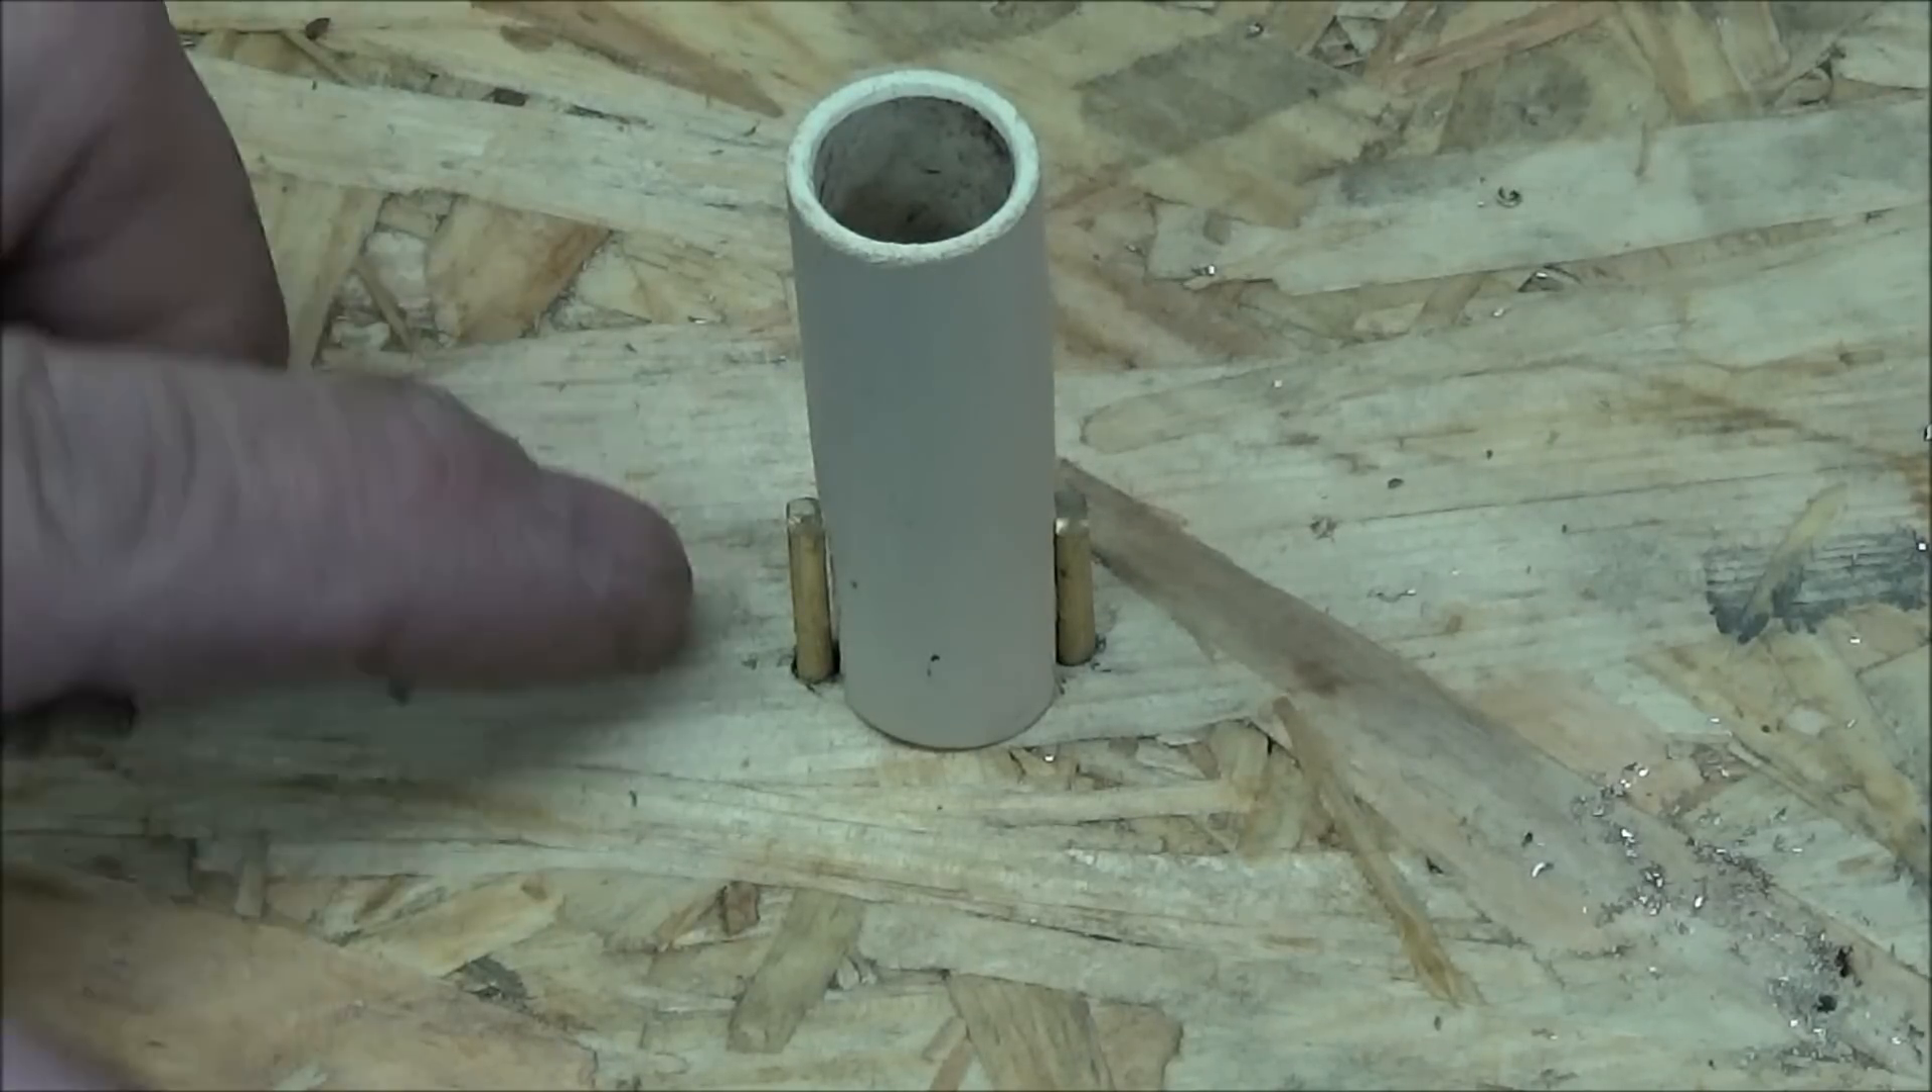As you can see this now gives me a good fit between the two pins and the half inch pipe.